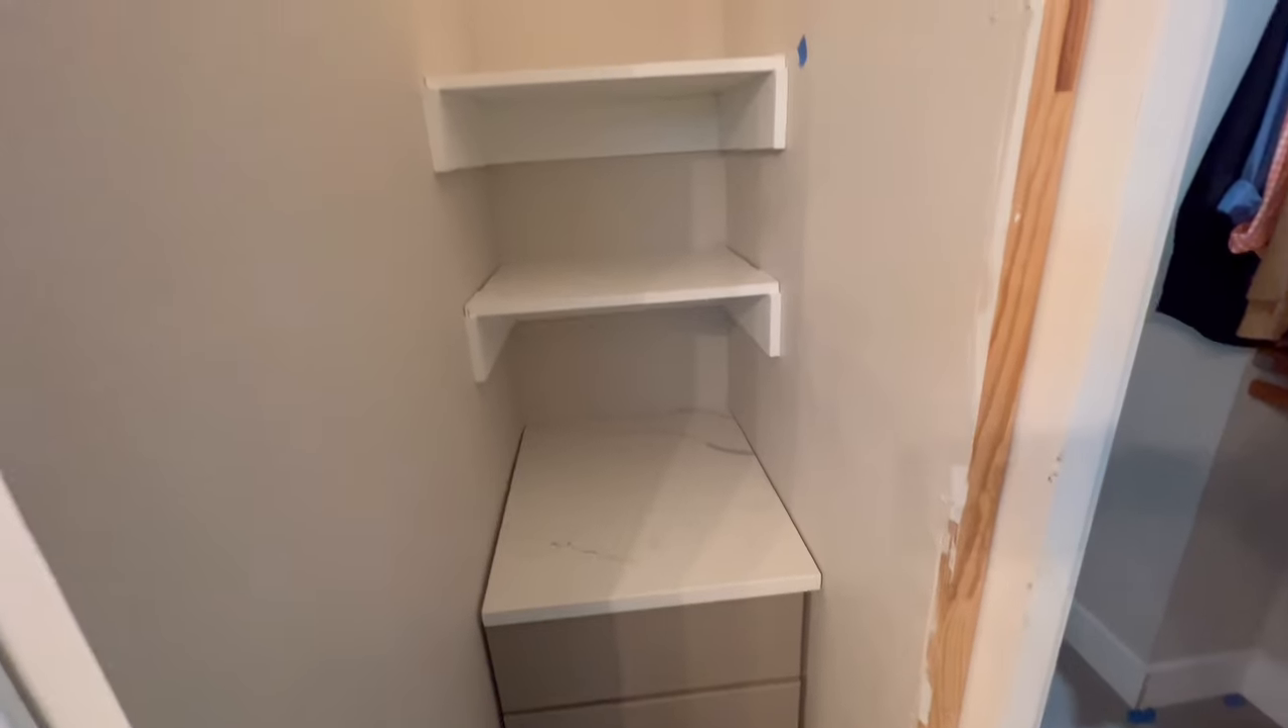So, I got two shelves in here so we can start storing our towels and everything.